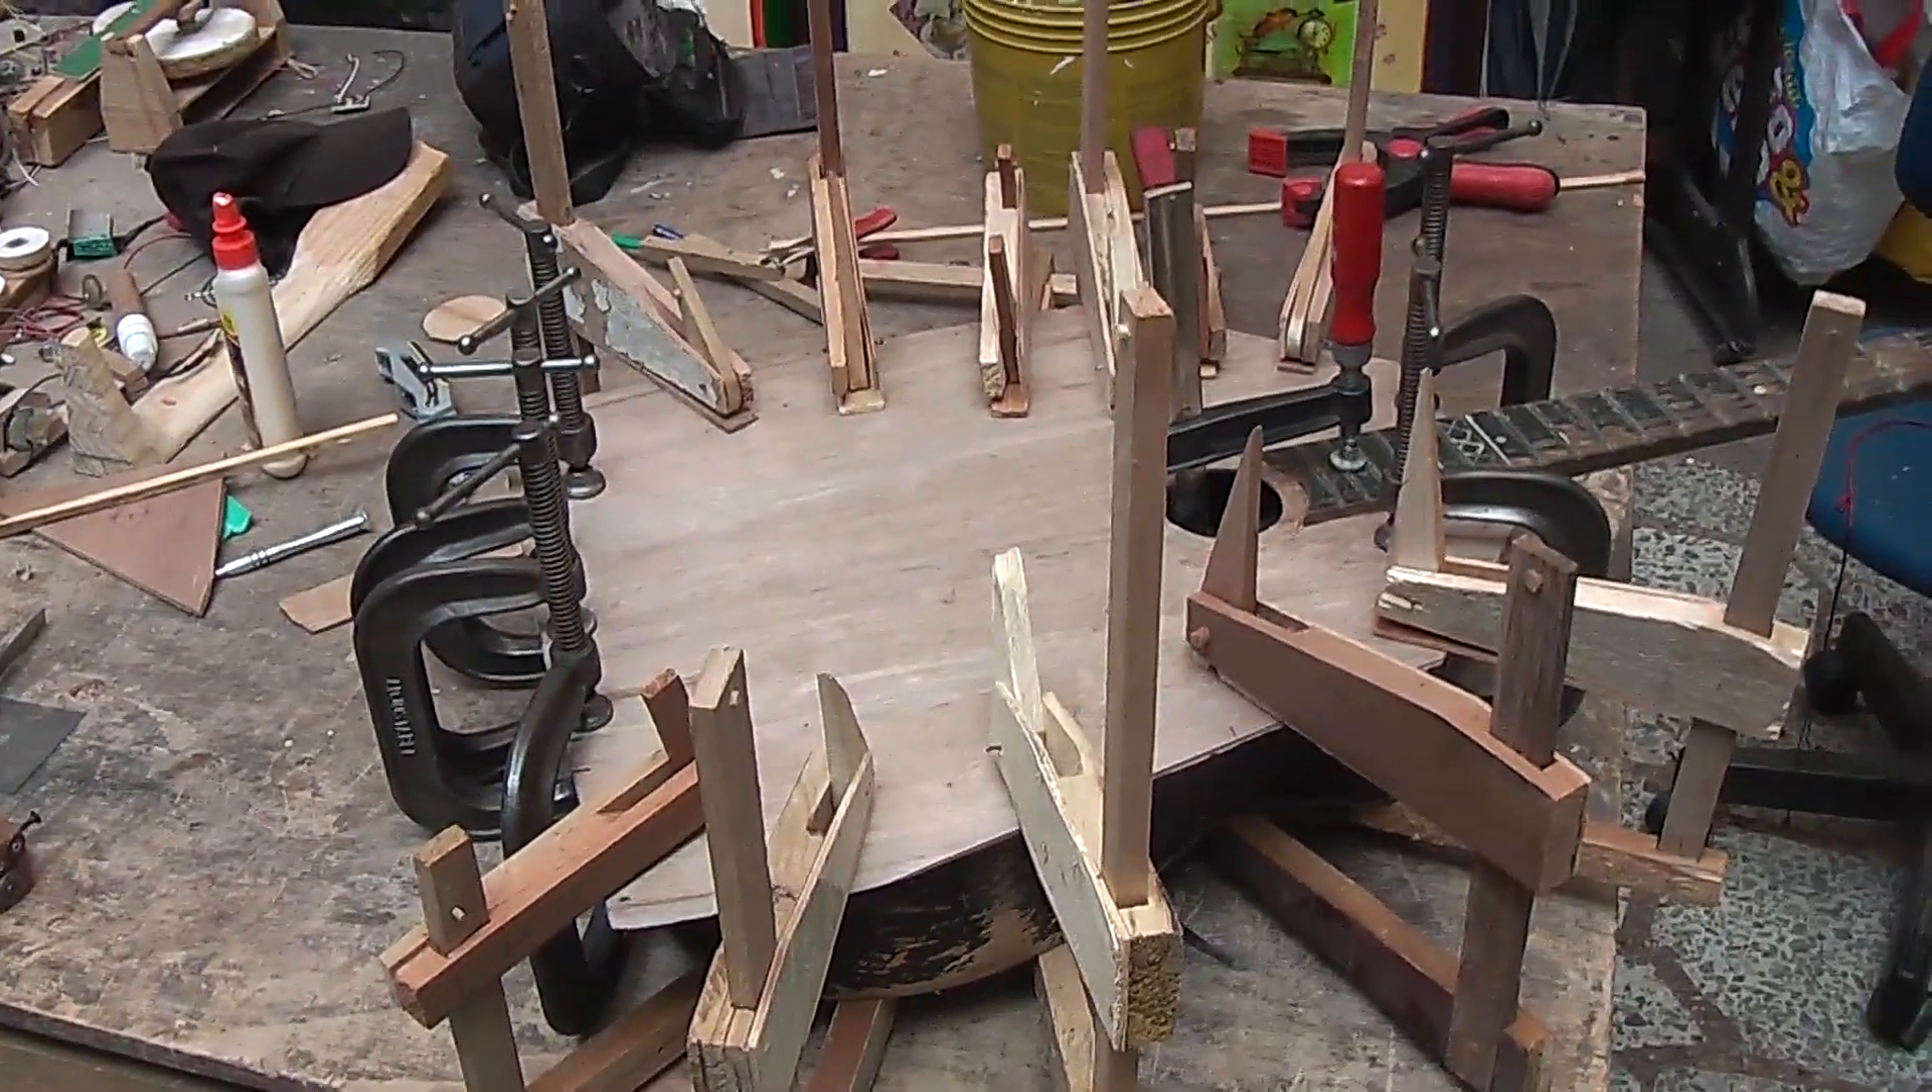And there we have the lid clamping on.